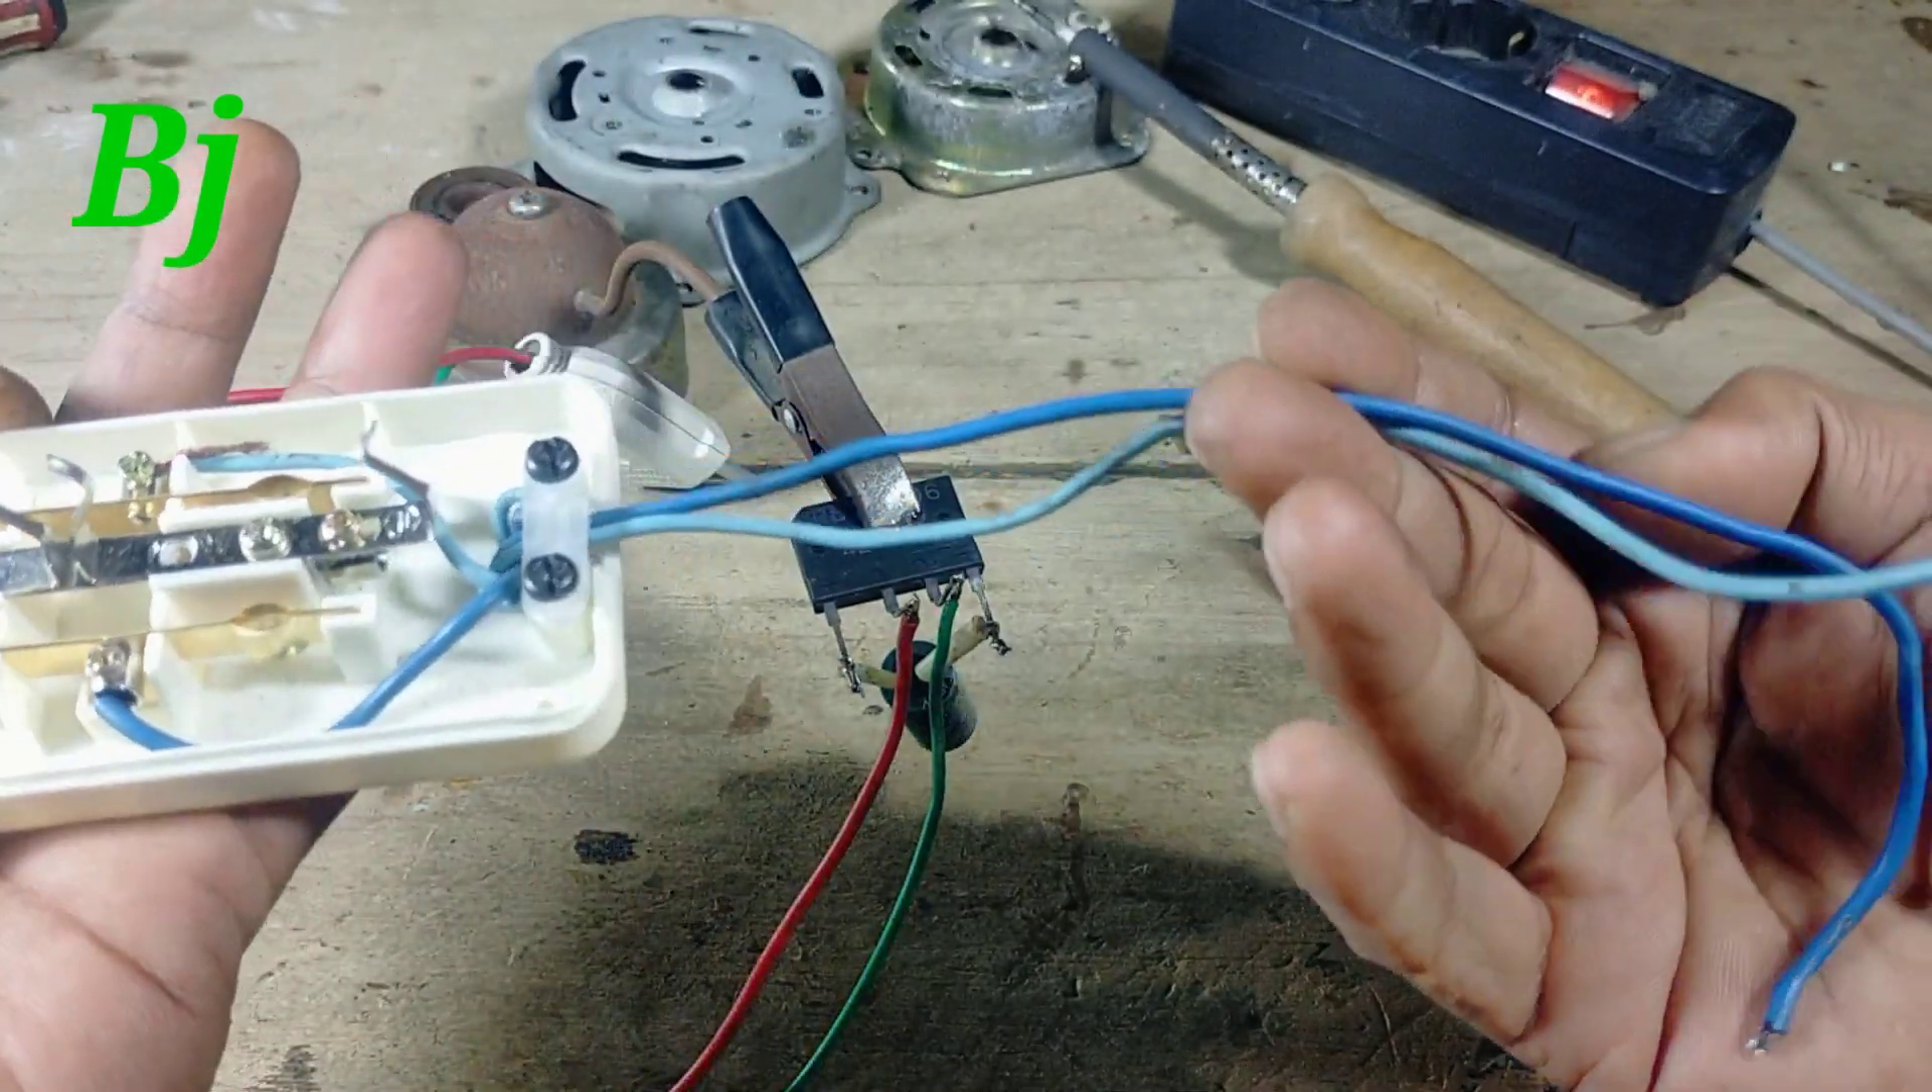Ini stop kontak yang sudah terpasang dengan kabelnya tinggal menyambungkannya.